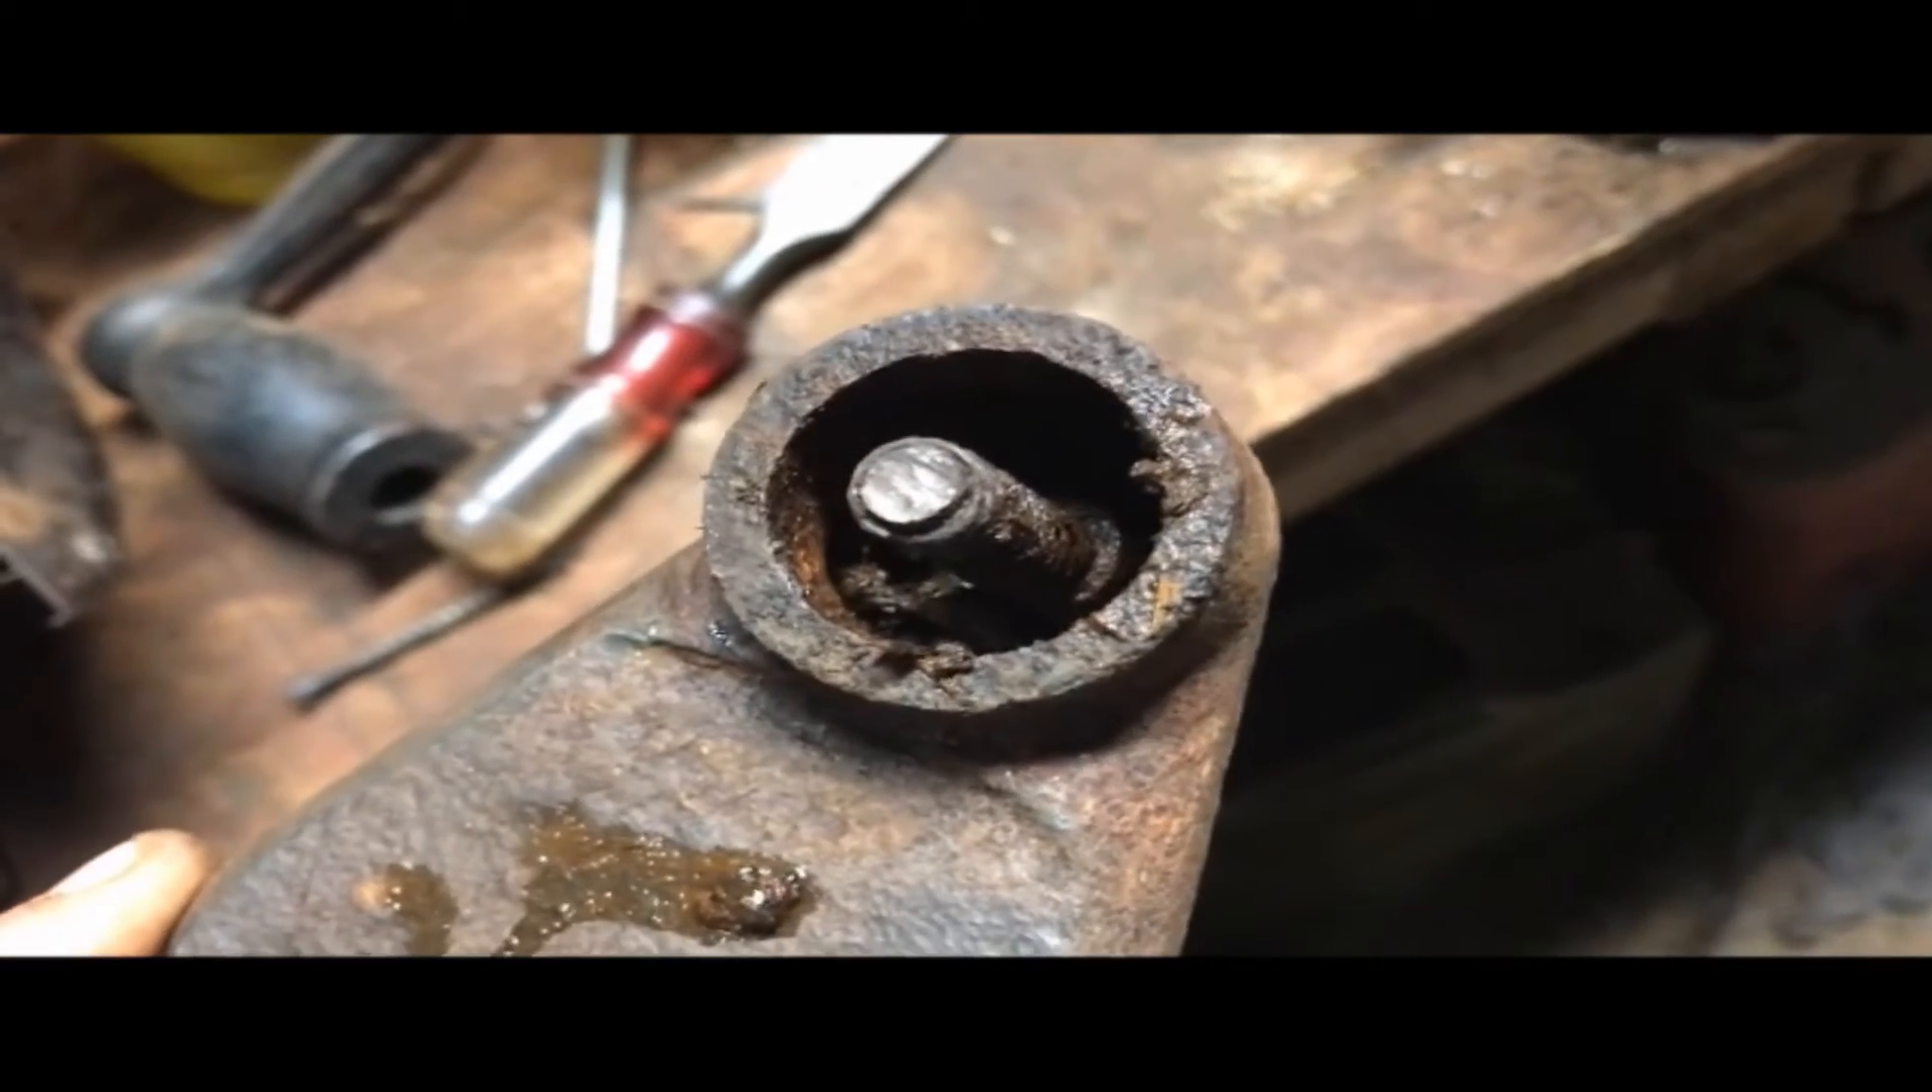I'm gonna have to finish getting this post out.